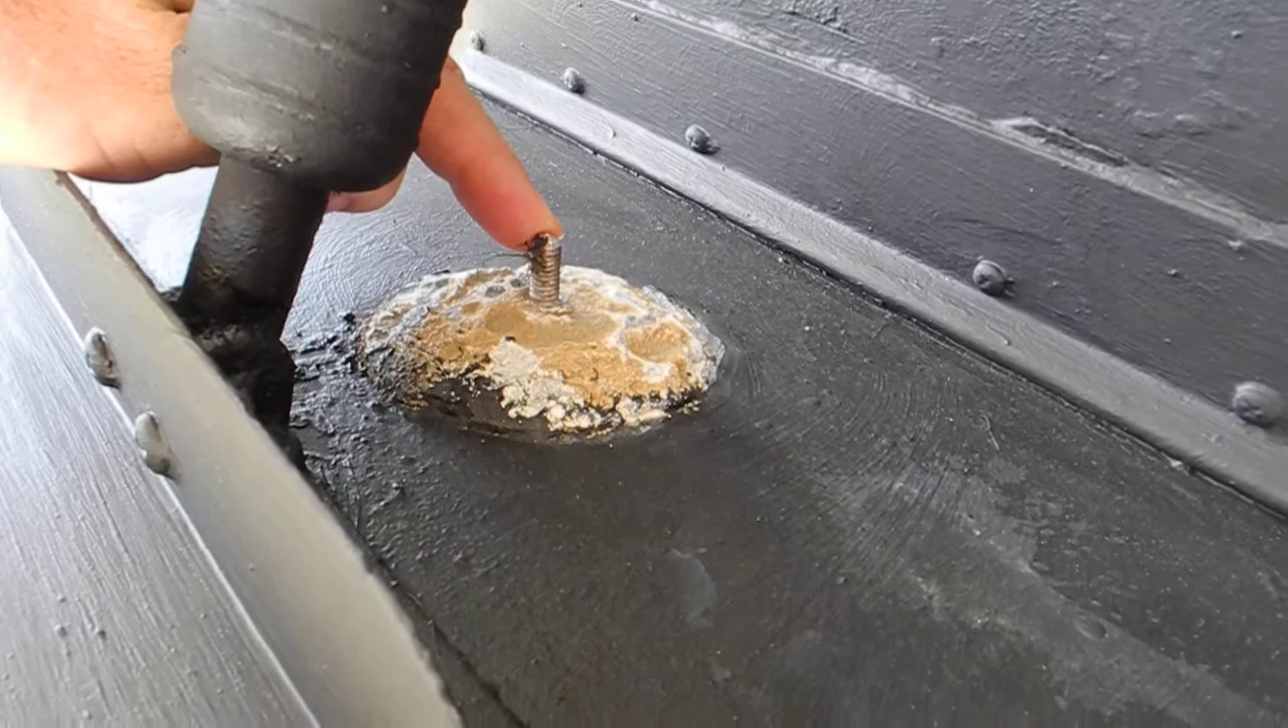We call them pancake zincs and you can see the bolt is sticking up right here.